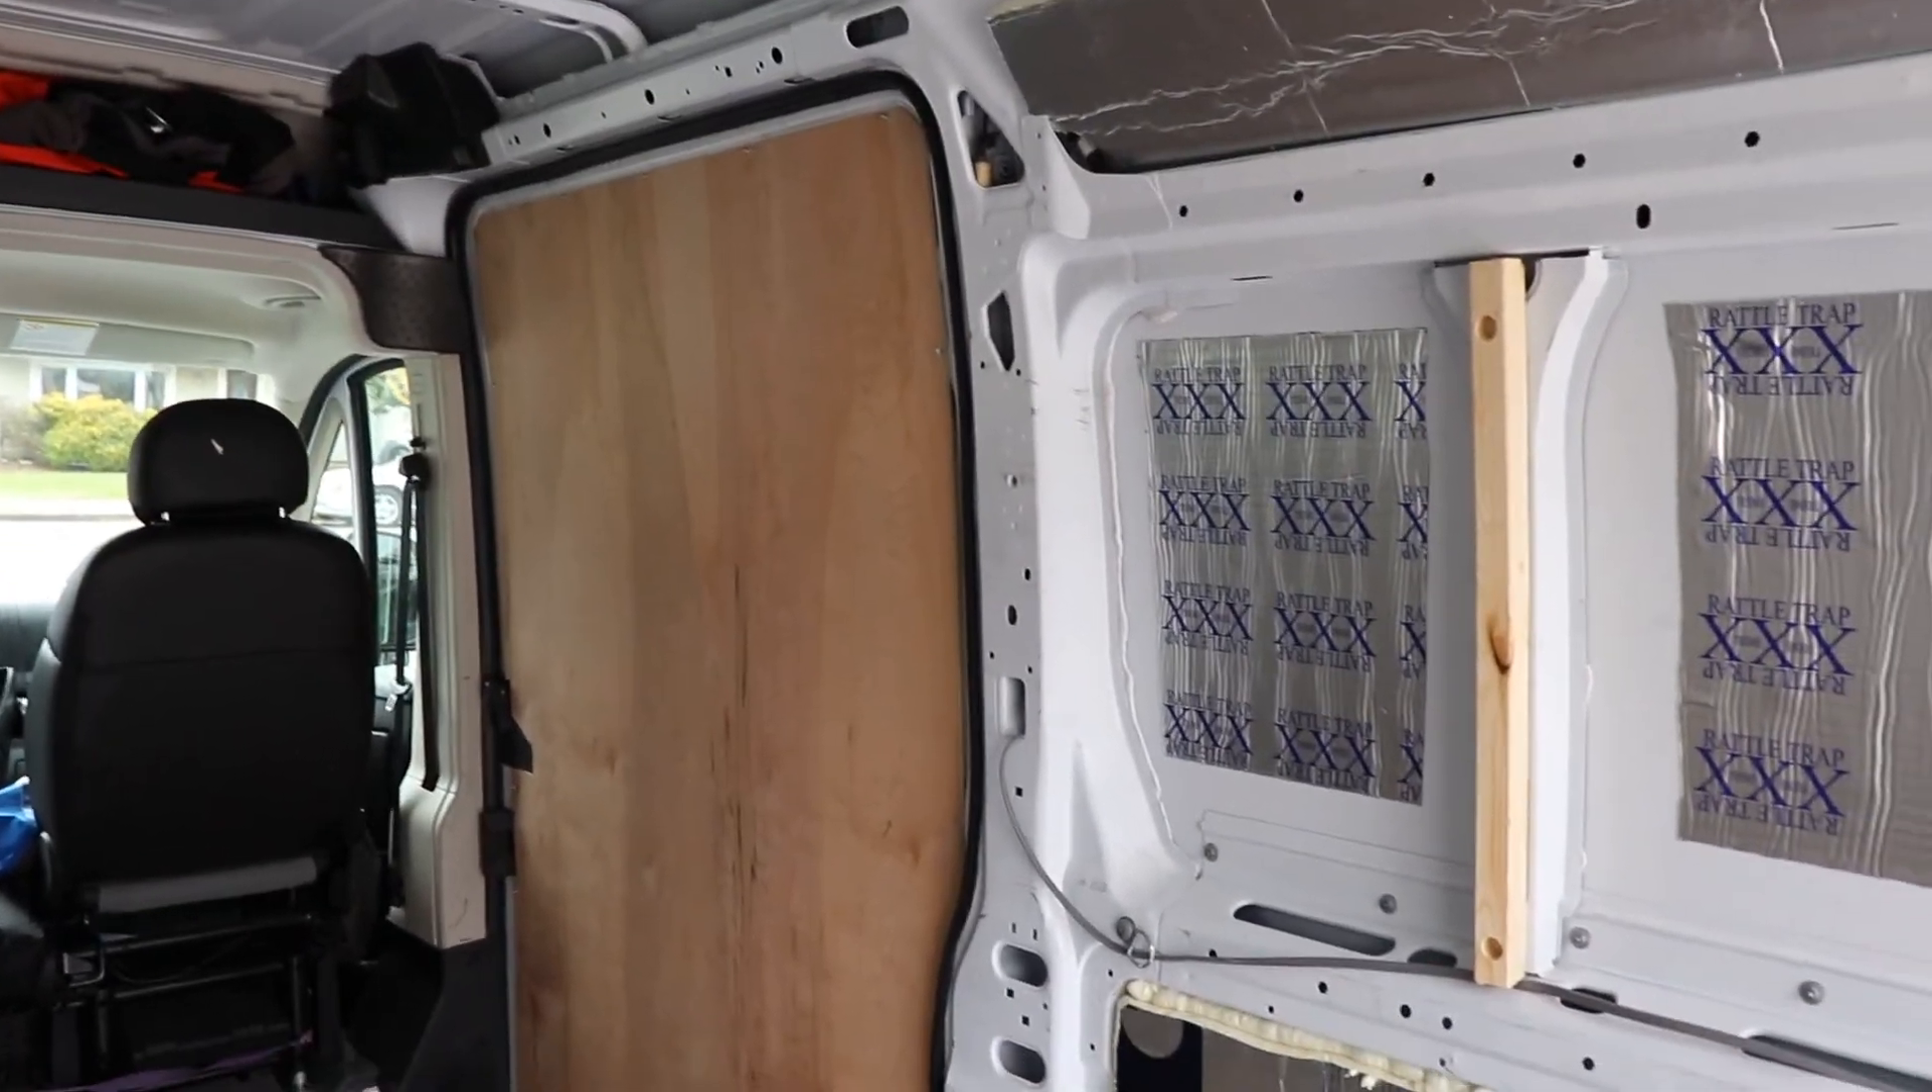Just like that the first panel is in on the door.